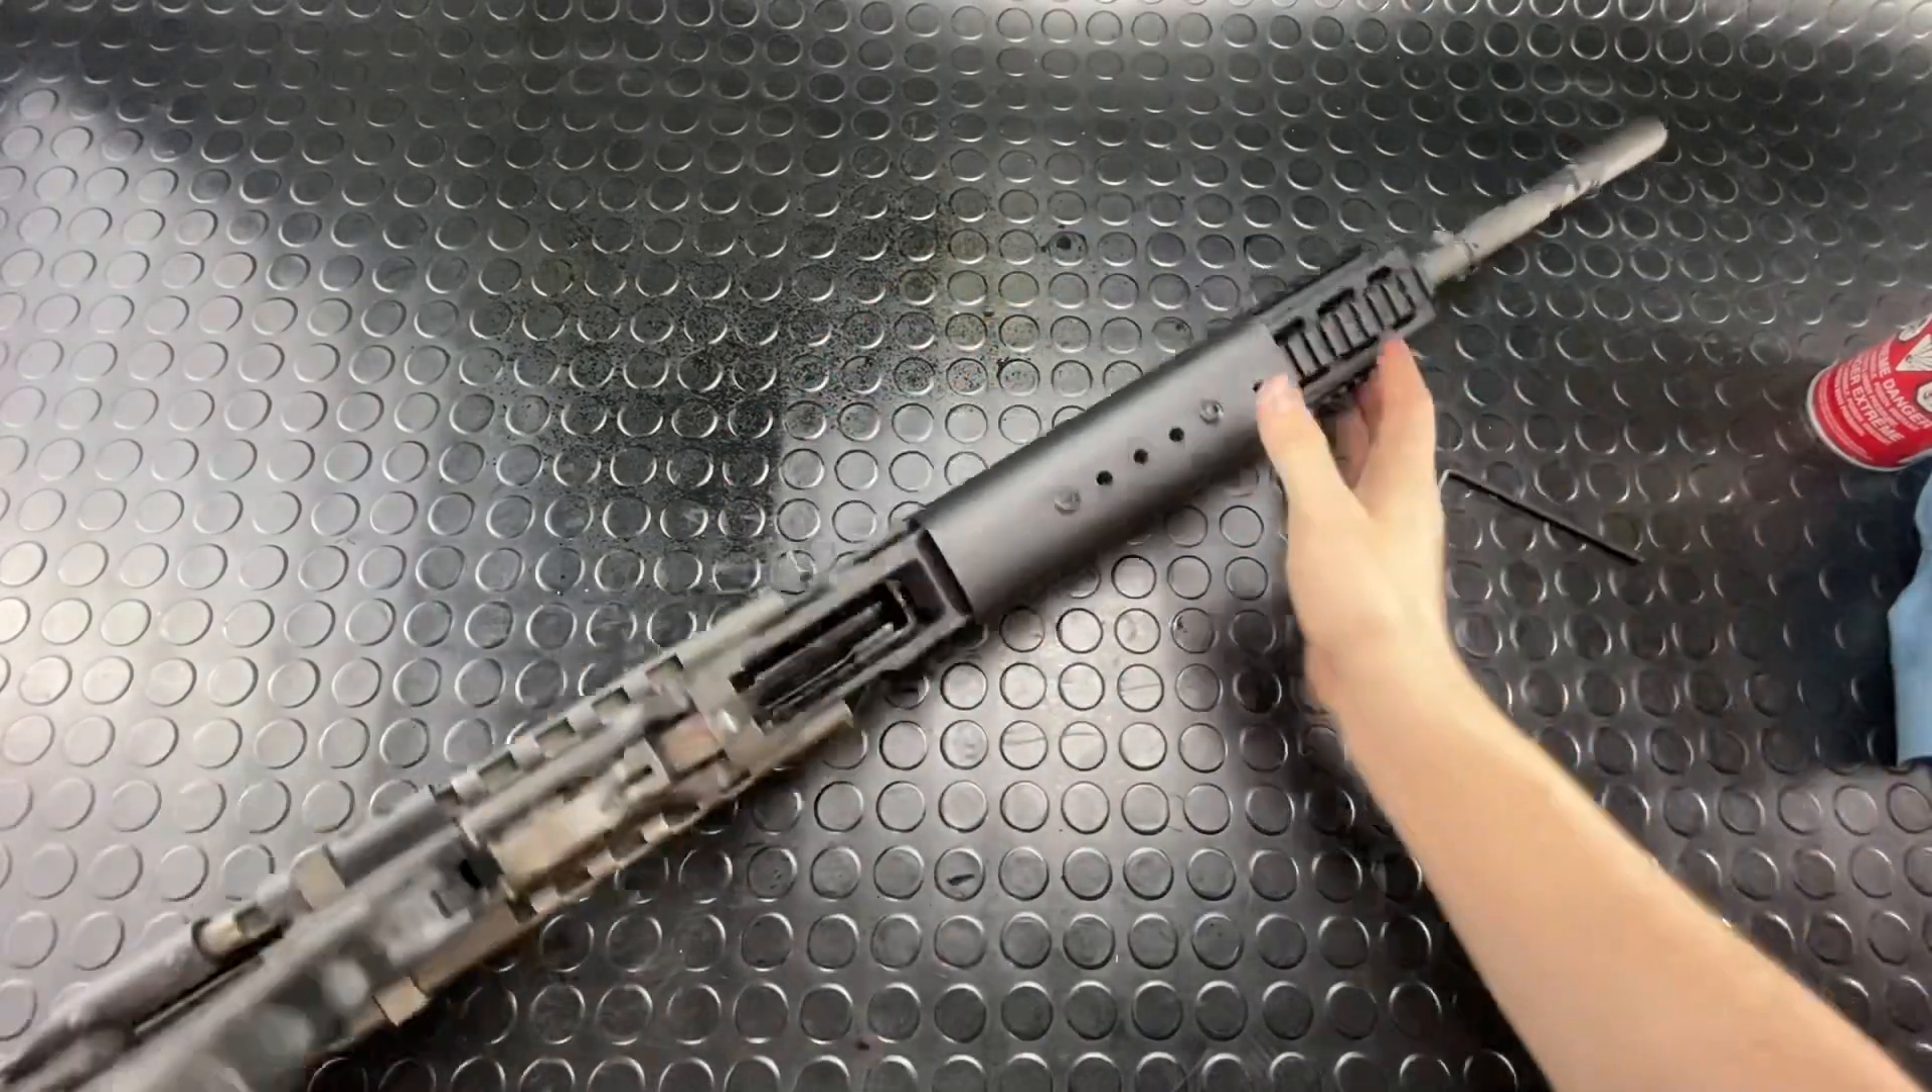And there you have it. Throw our handguard on for good measure.